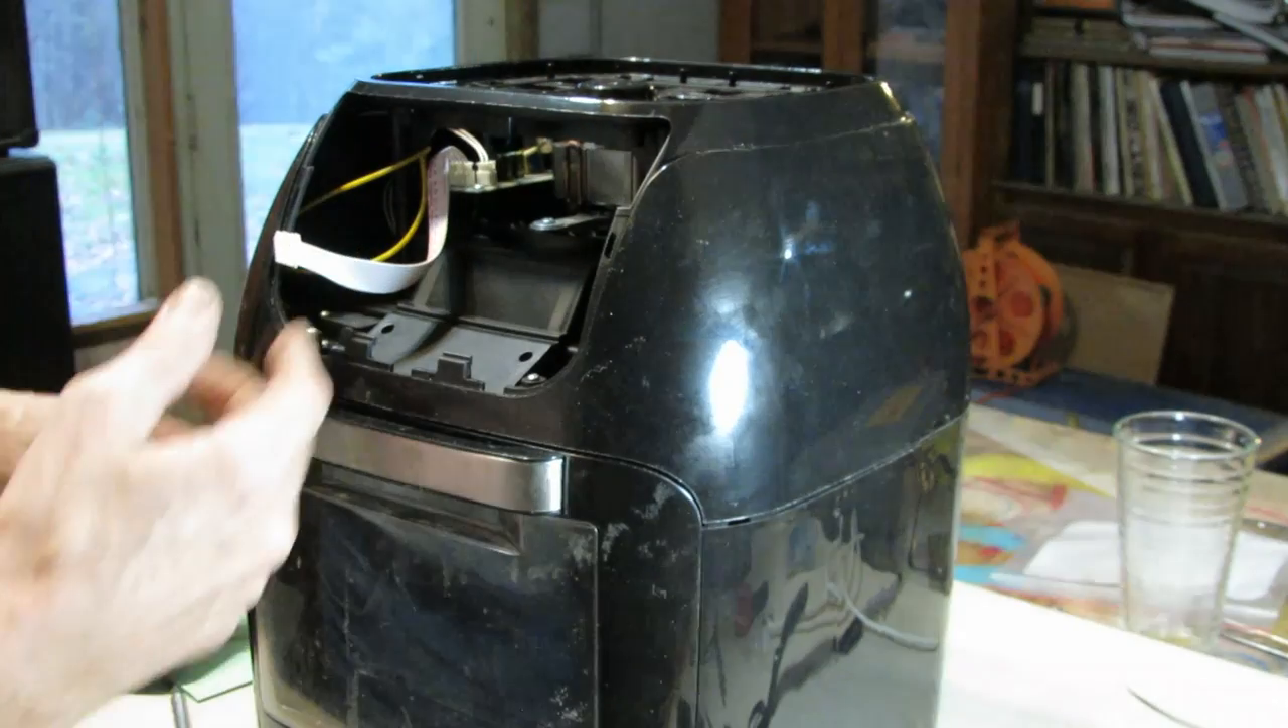Now I'm down to the point now where all I have to do is connect my ribbon cable.